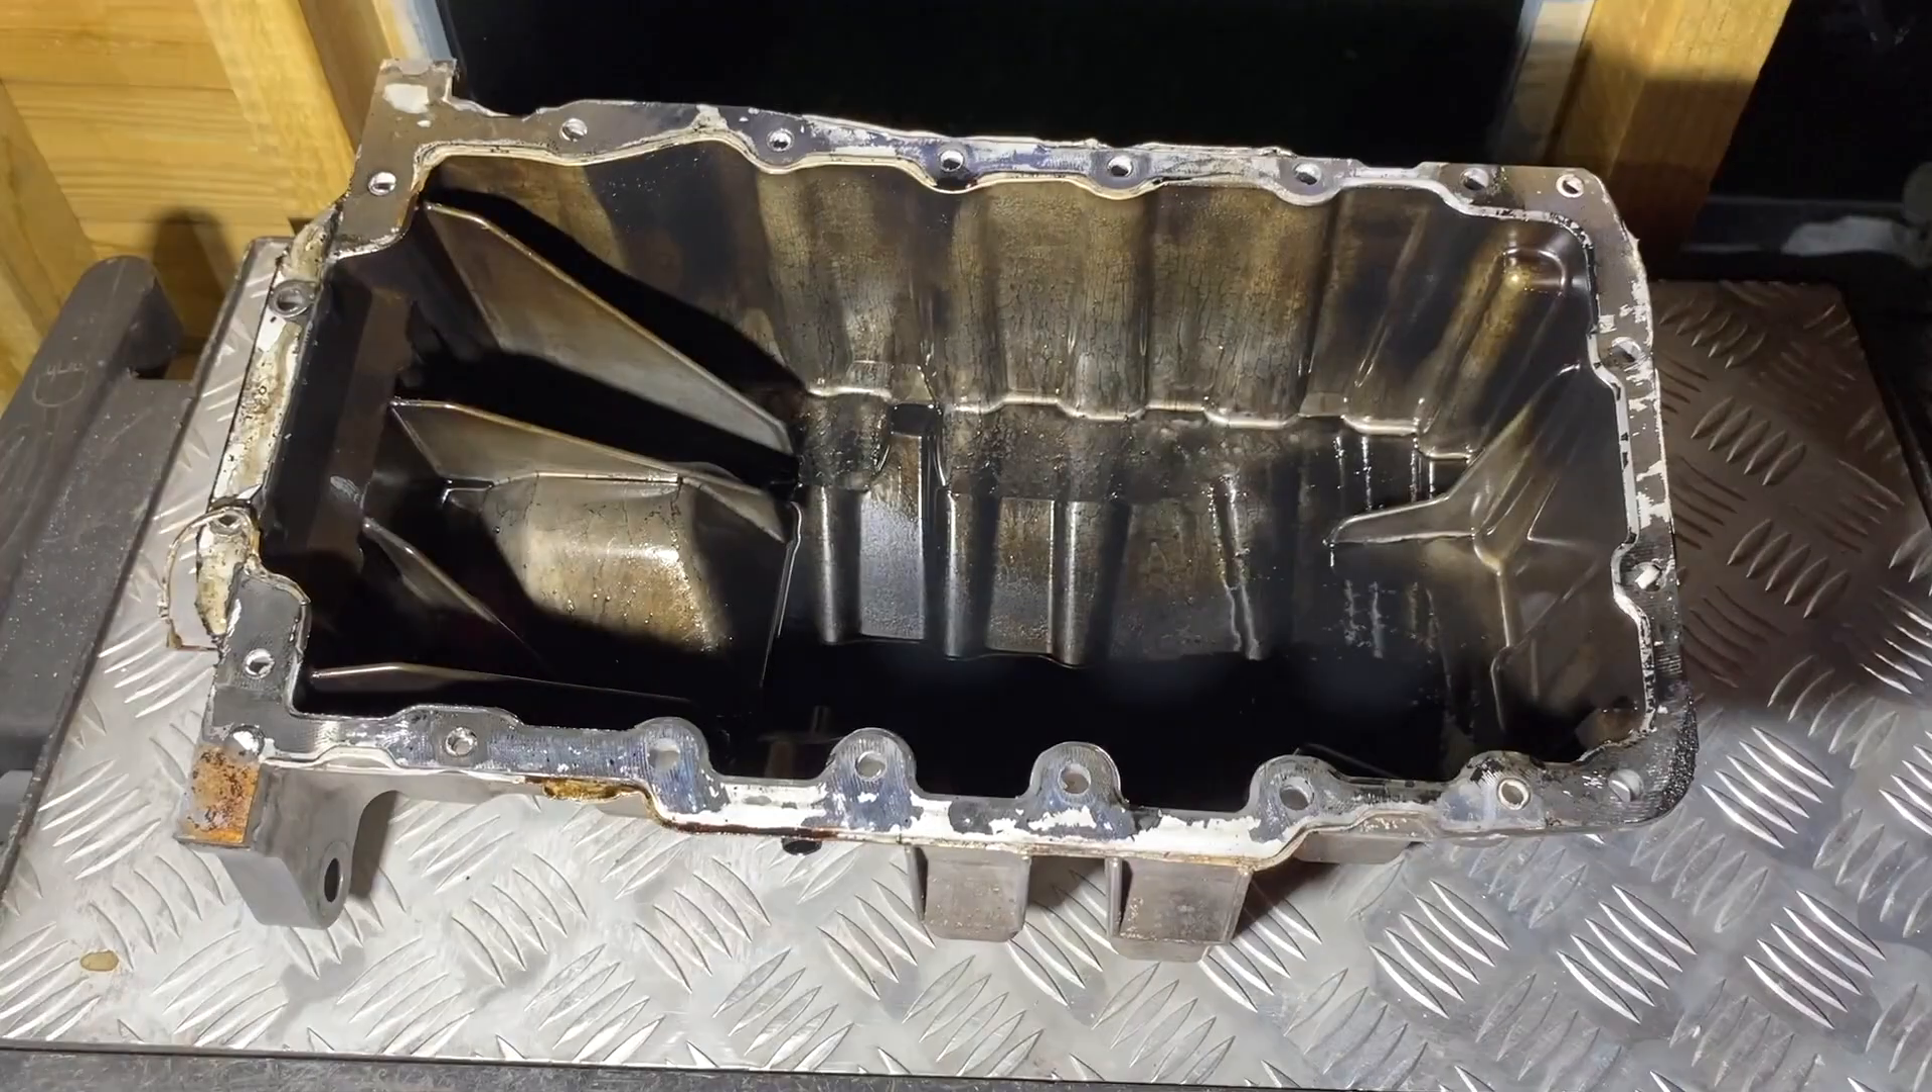All right, so here's the sump removed.